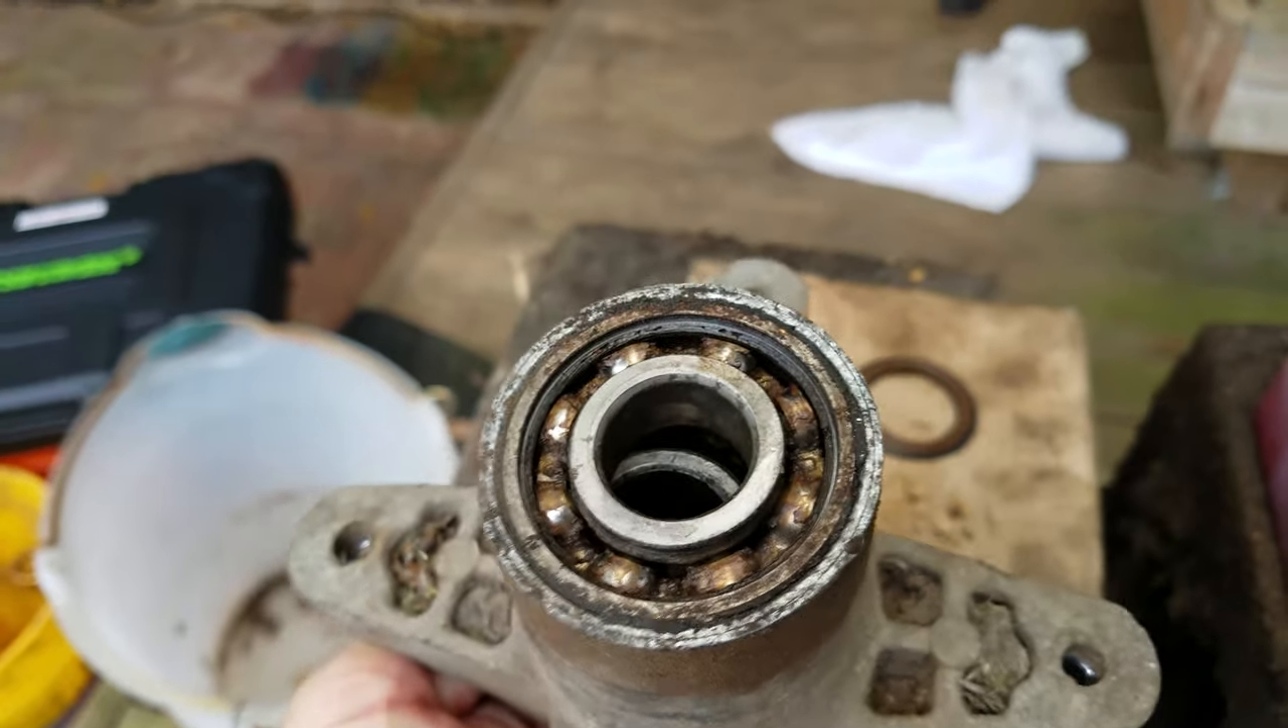So on this side I popped the shield off already.